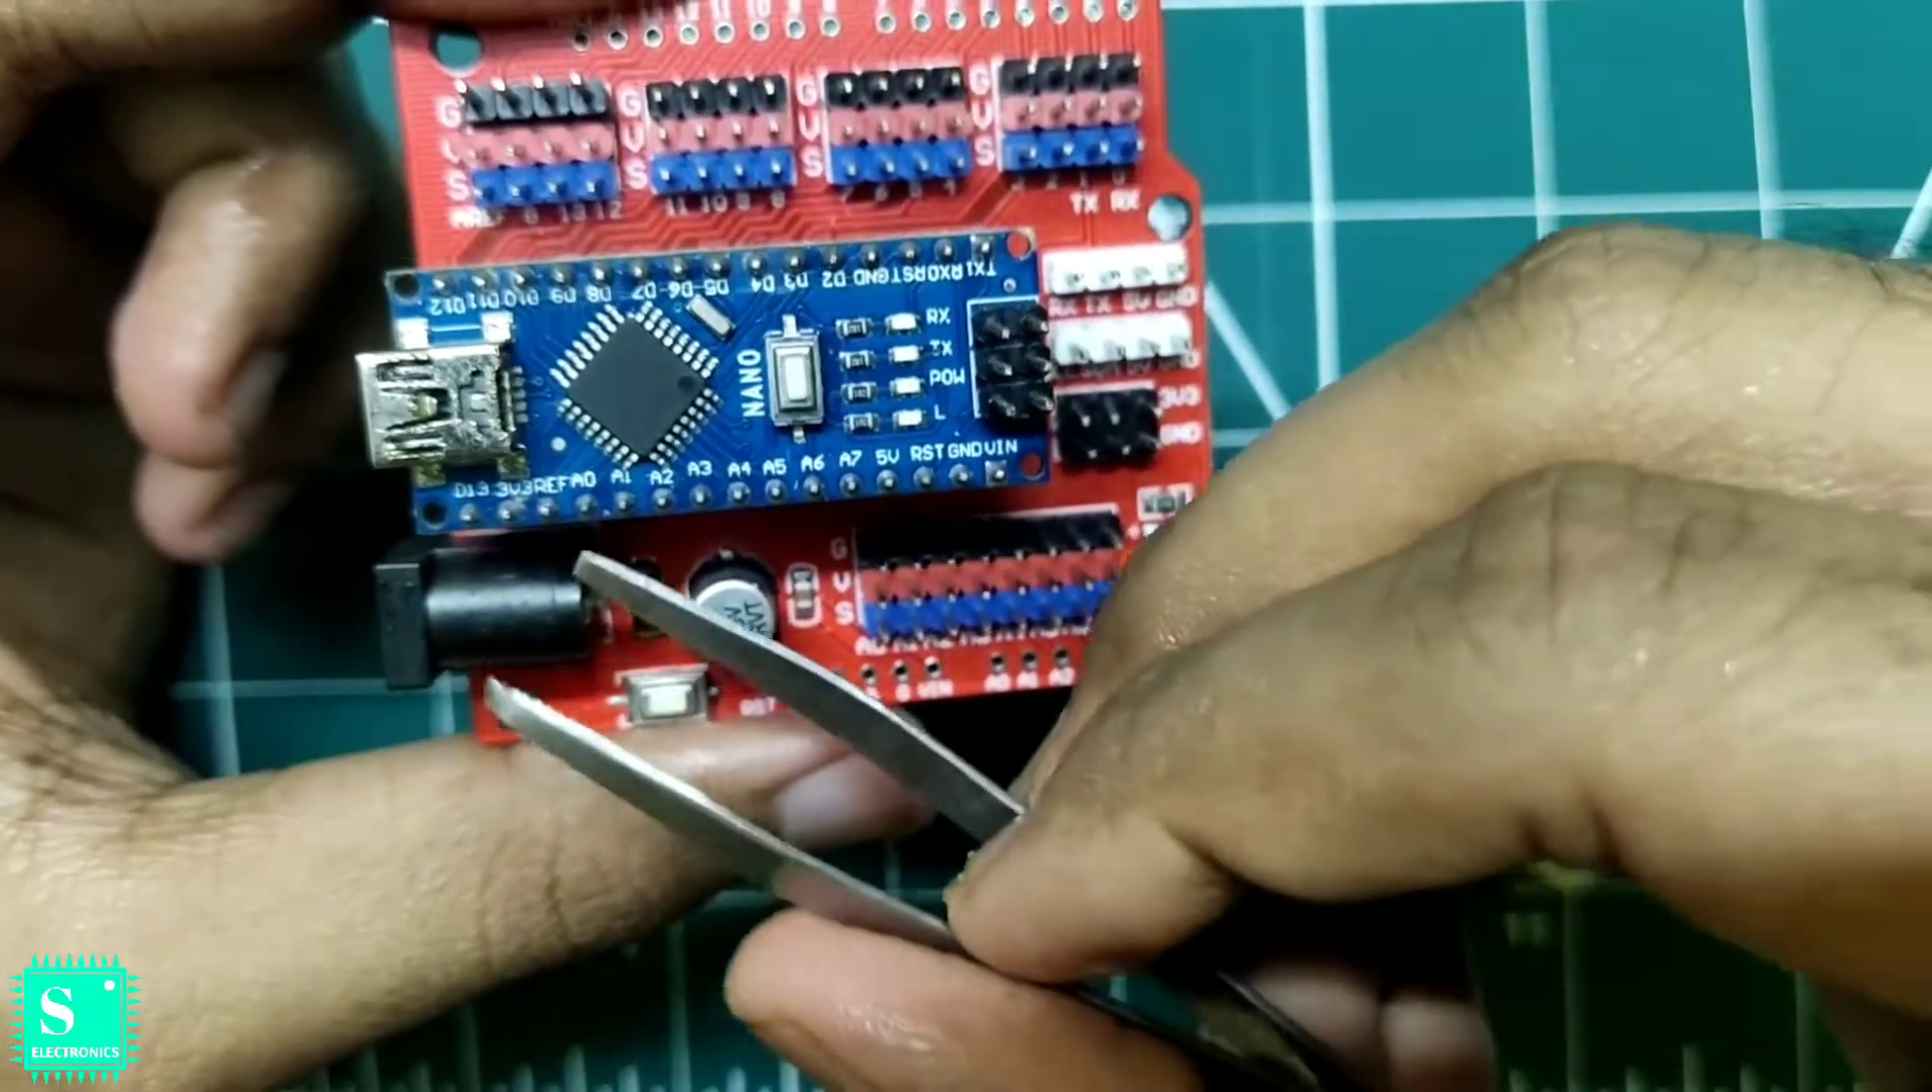So we have mounted the nano to the shield.